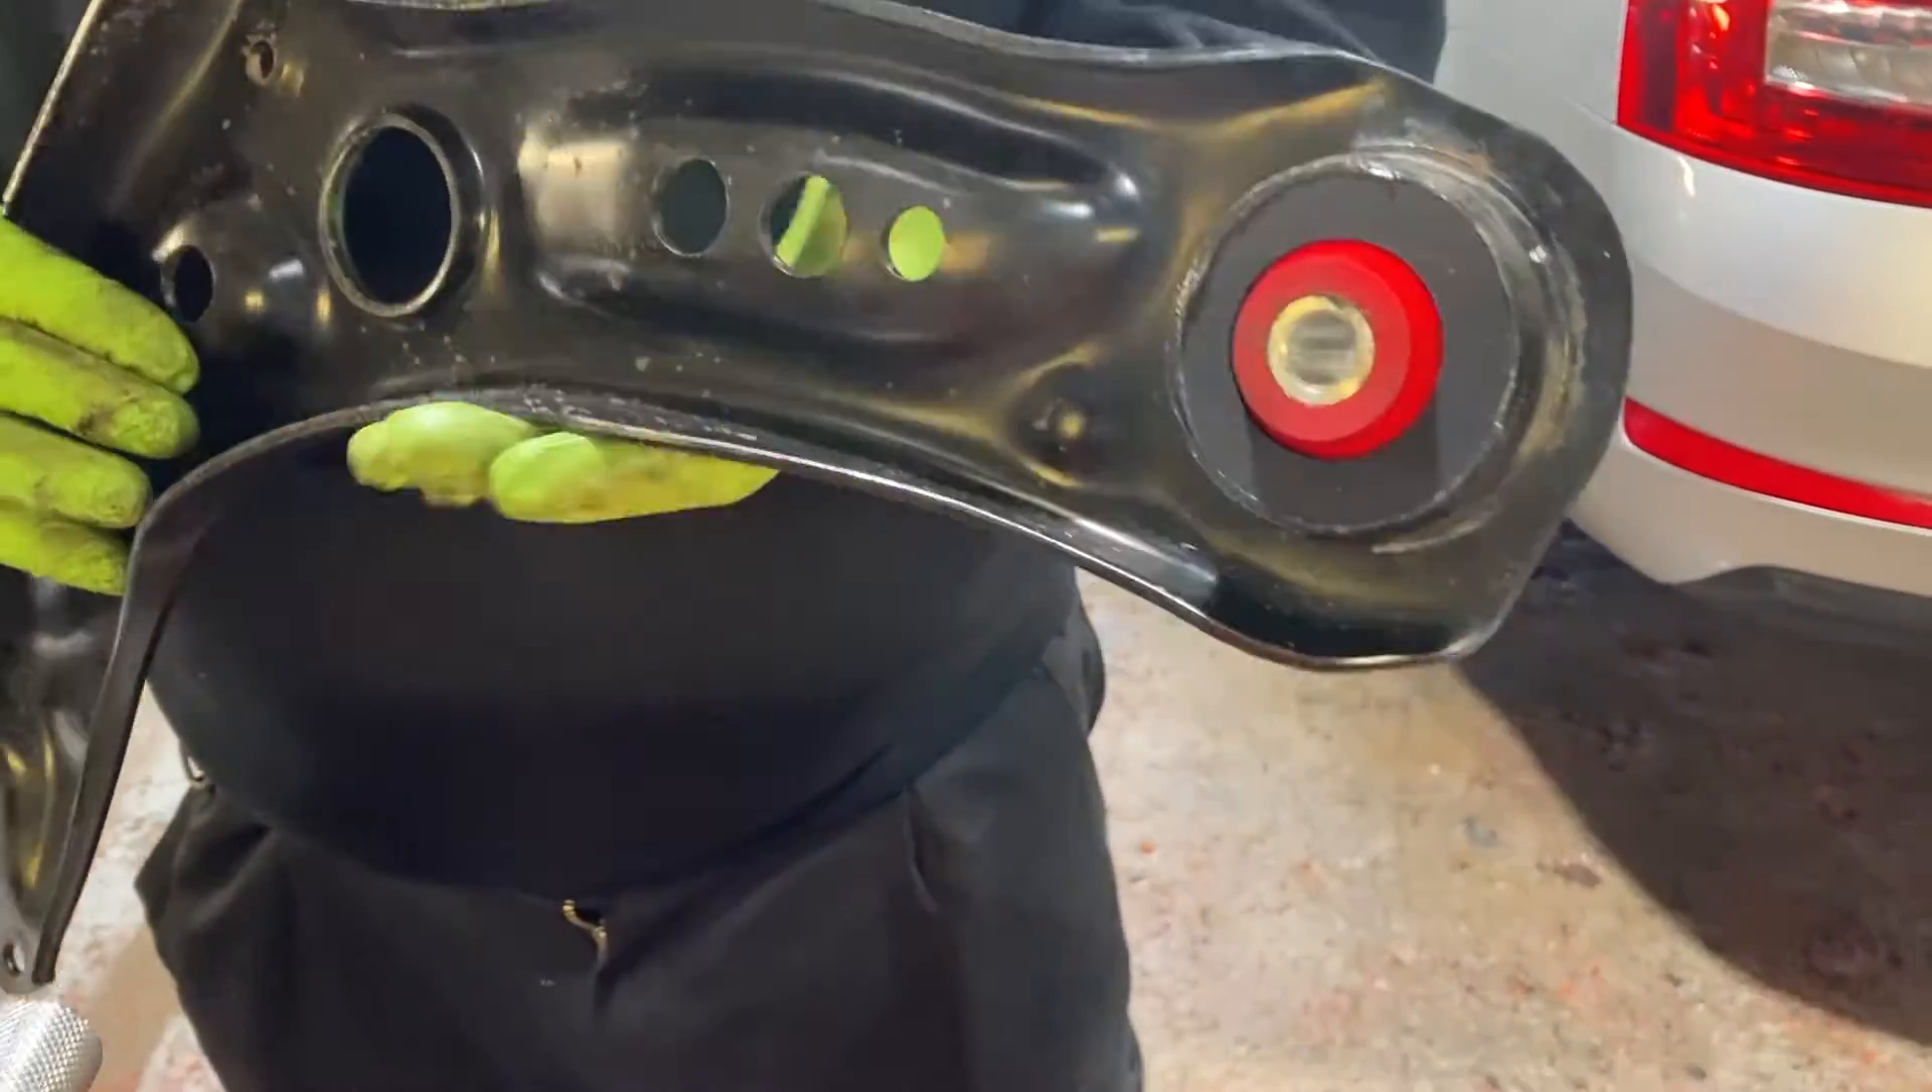And there you have our mechanical lock metal sleeve bushing installed.